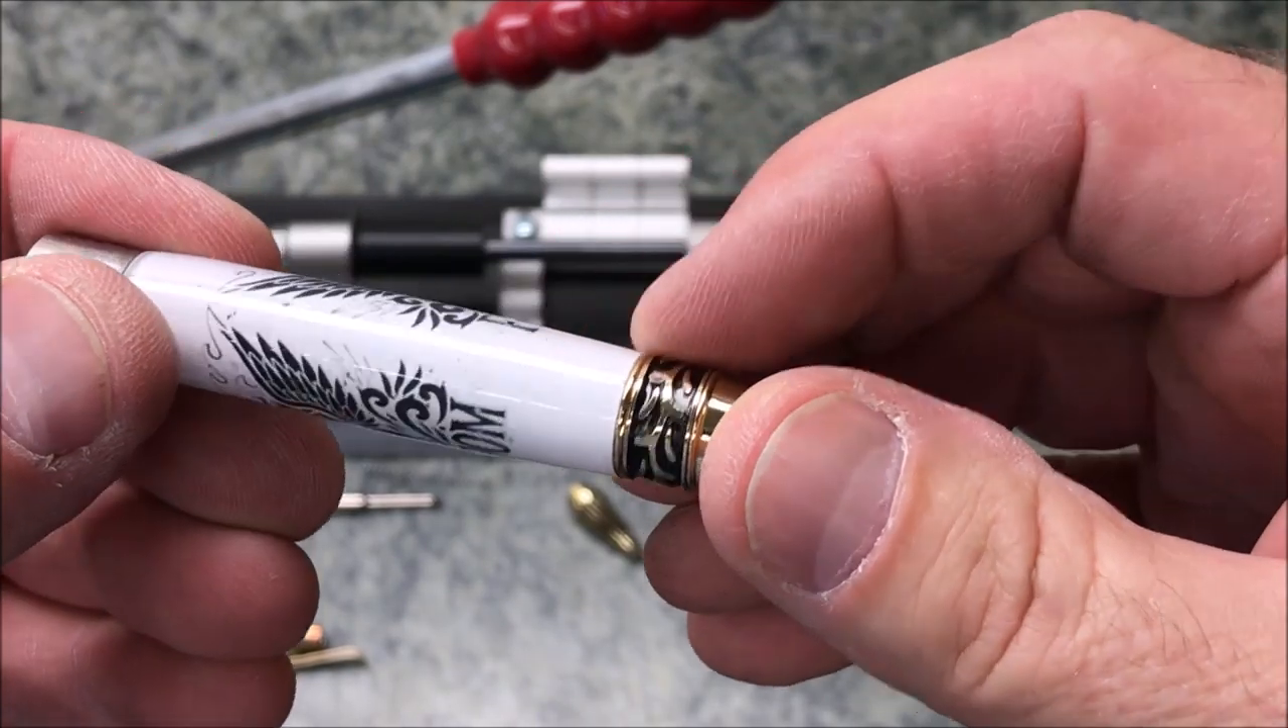We'll press the nib piece in. It's really nice. I've got a nice fit all the way around.